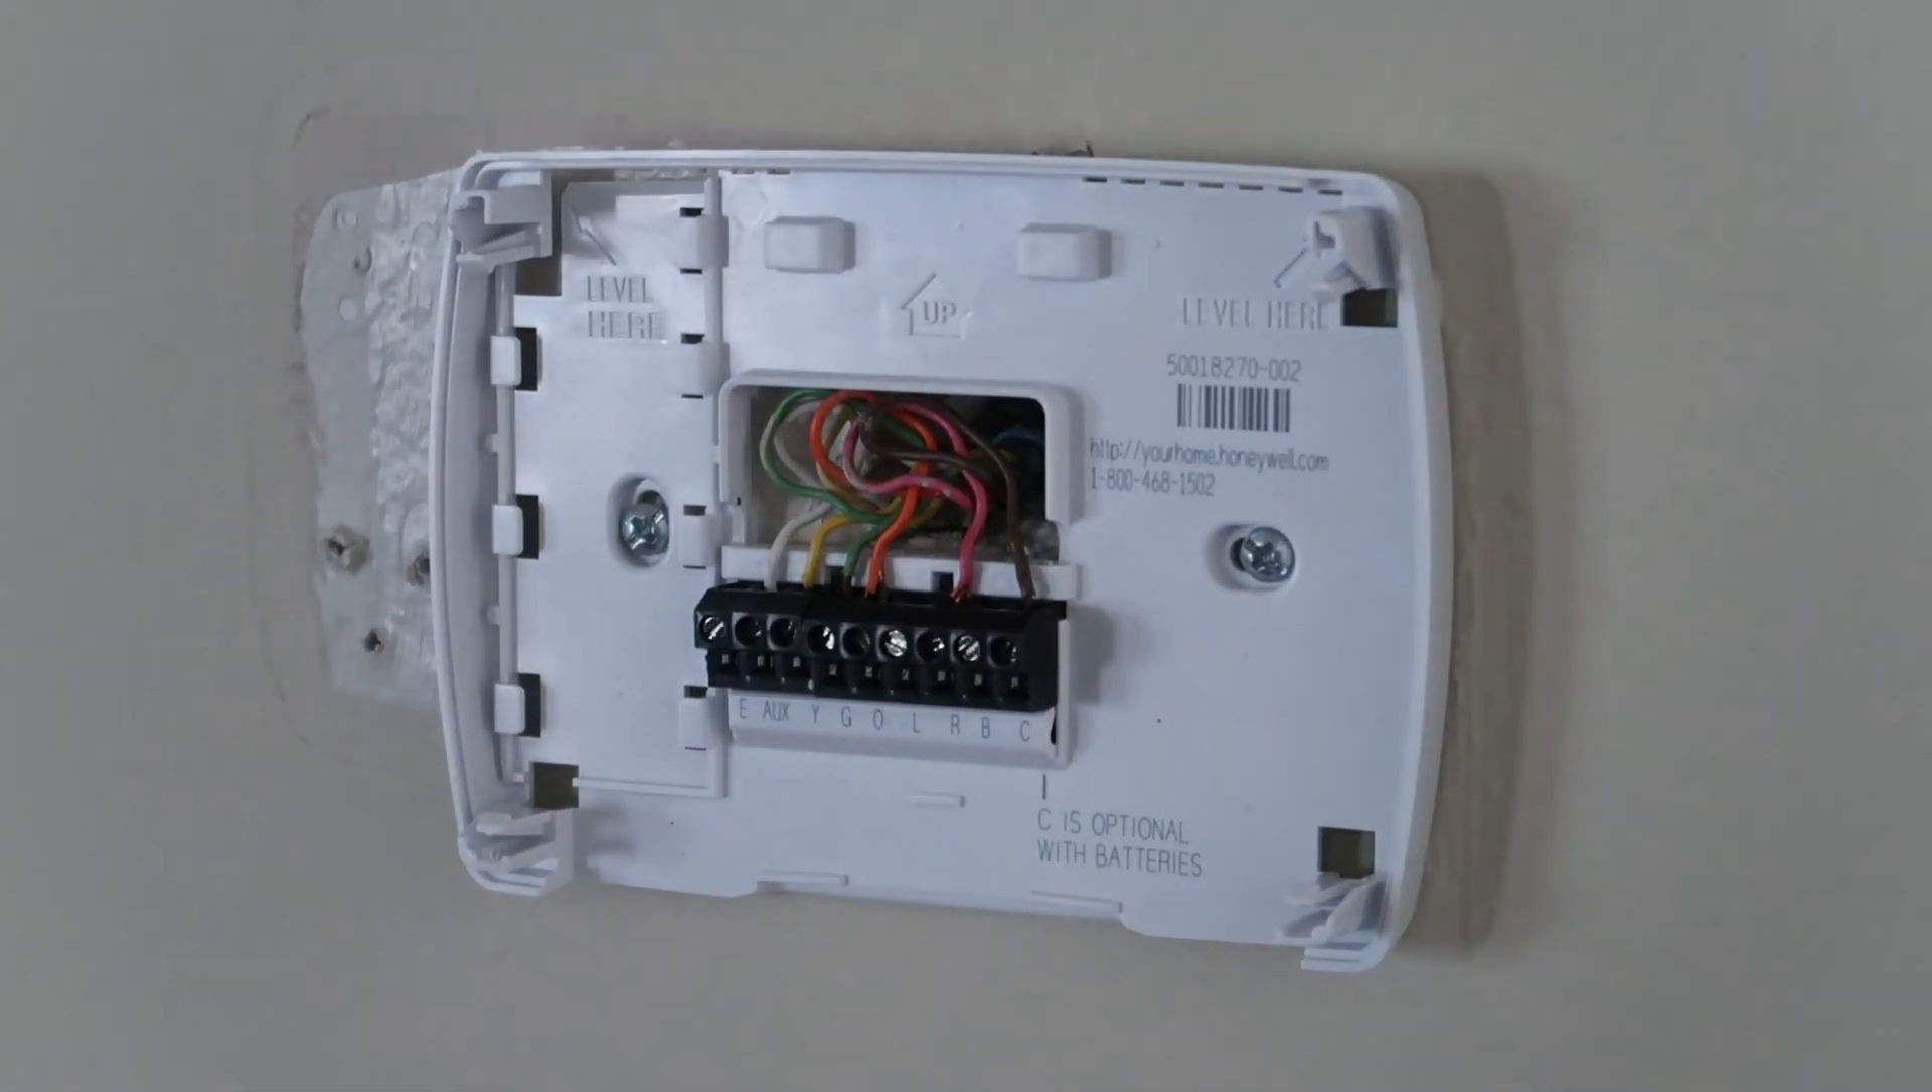We wired in the base plate of this digital thermostat.